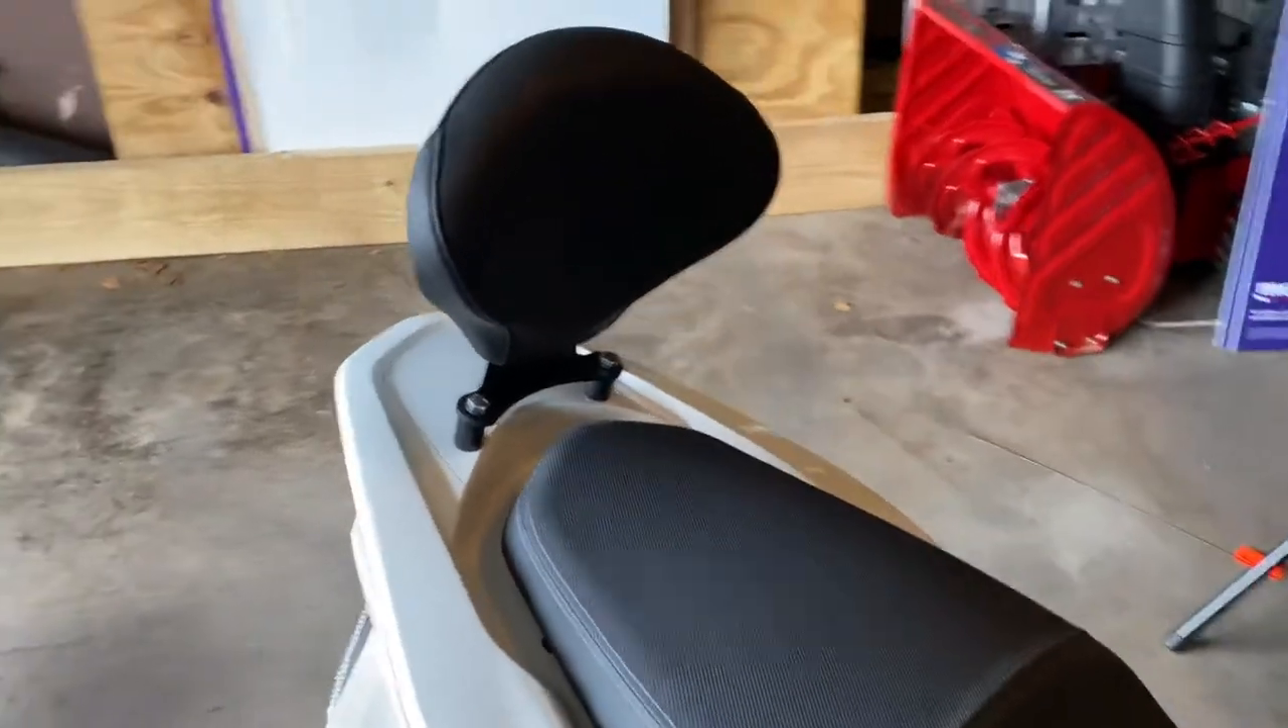Here it is the final product the backrest is on the Honda PCX 150.